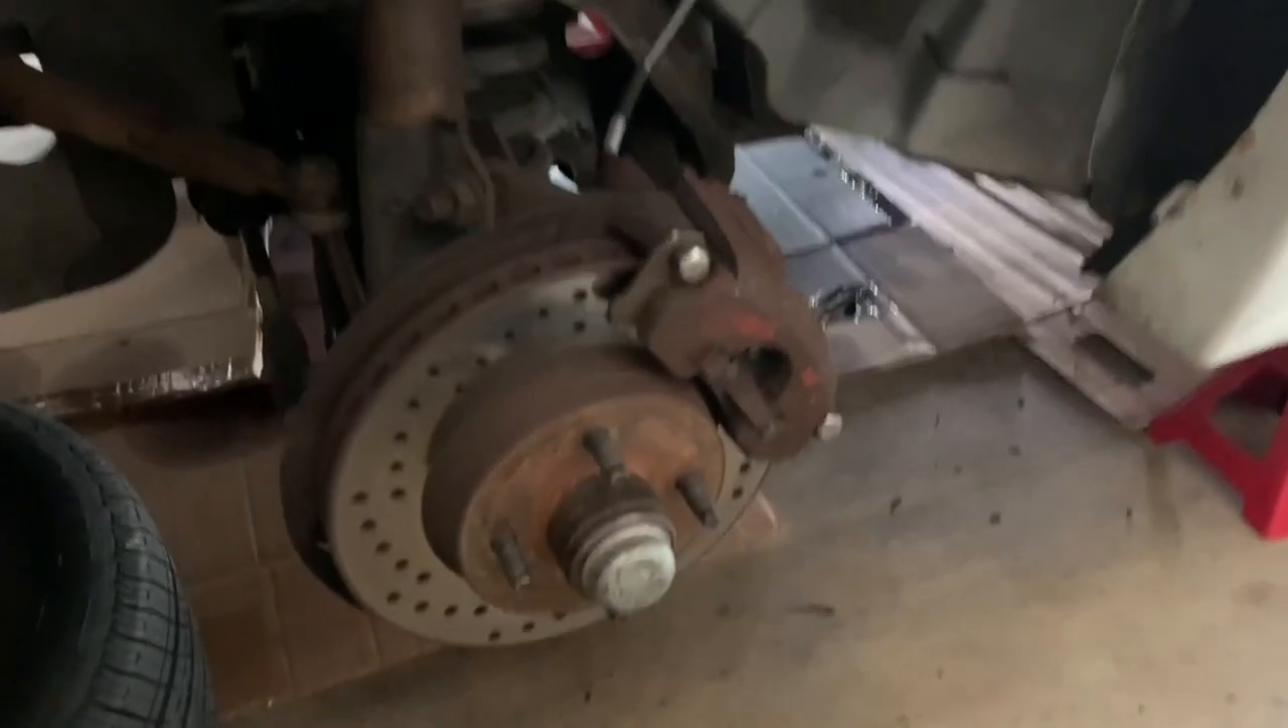Okay I got the wheel off.